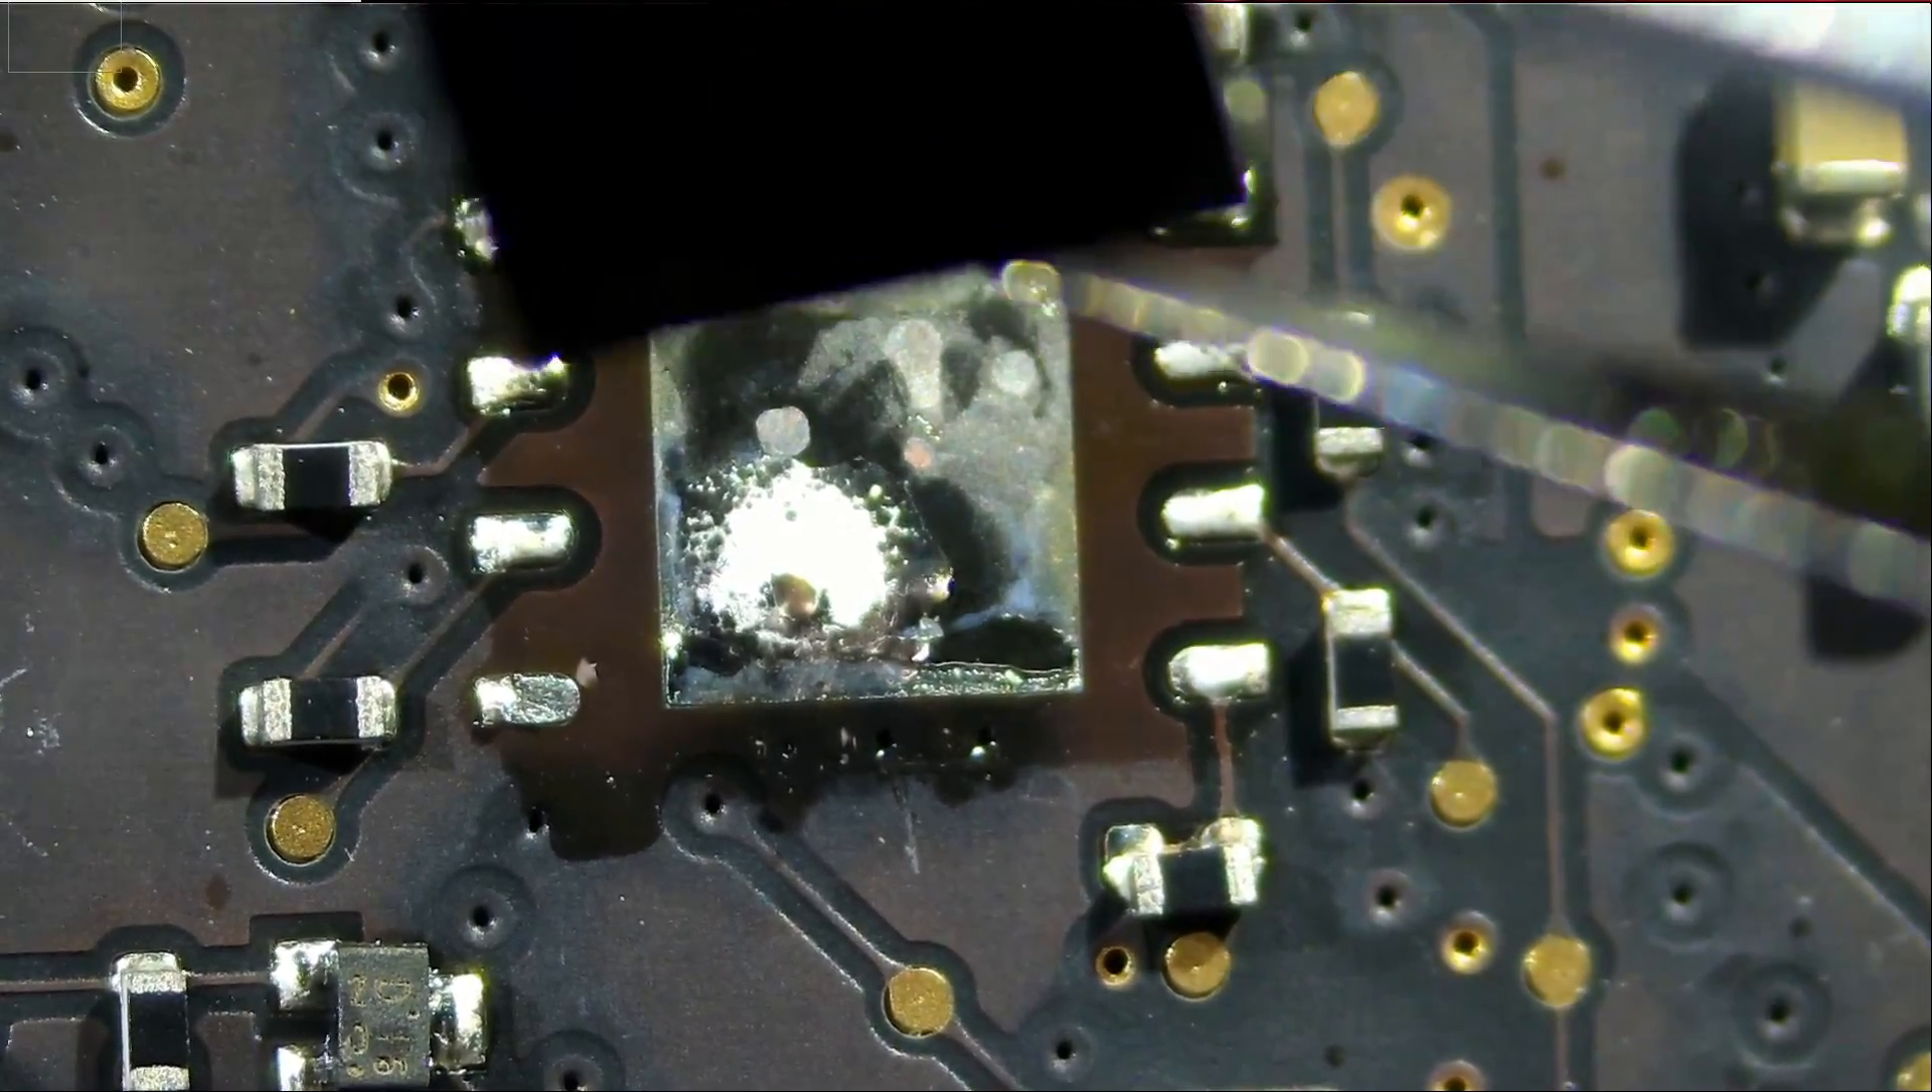Okay, the chip is out and as you see, there's no markings.